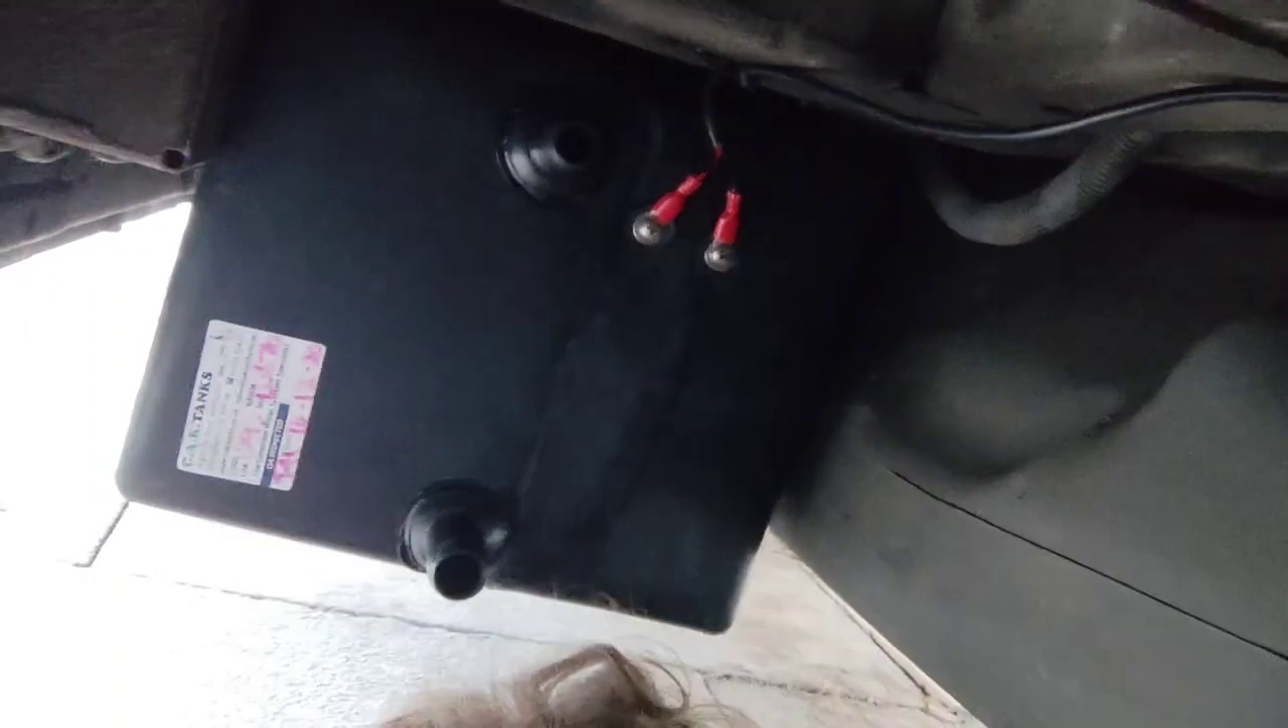Obviously as you can see here on the grey water tank I haven't got any pipes connected yet.